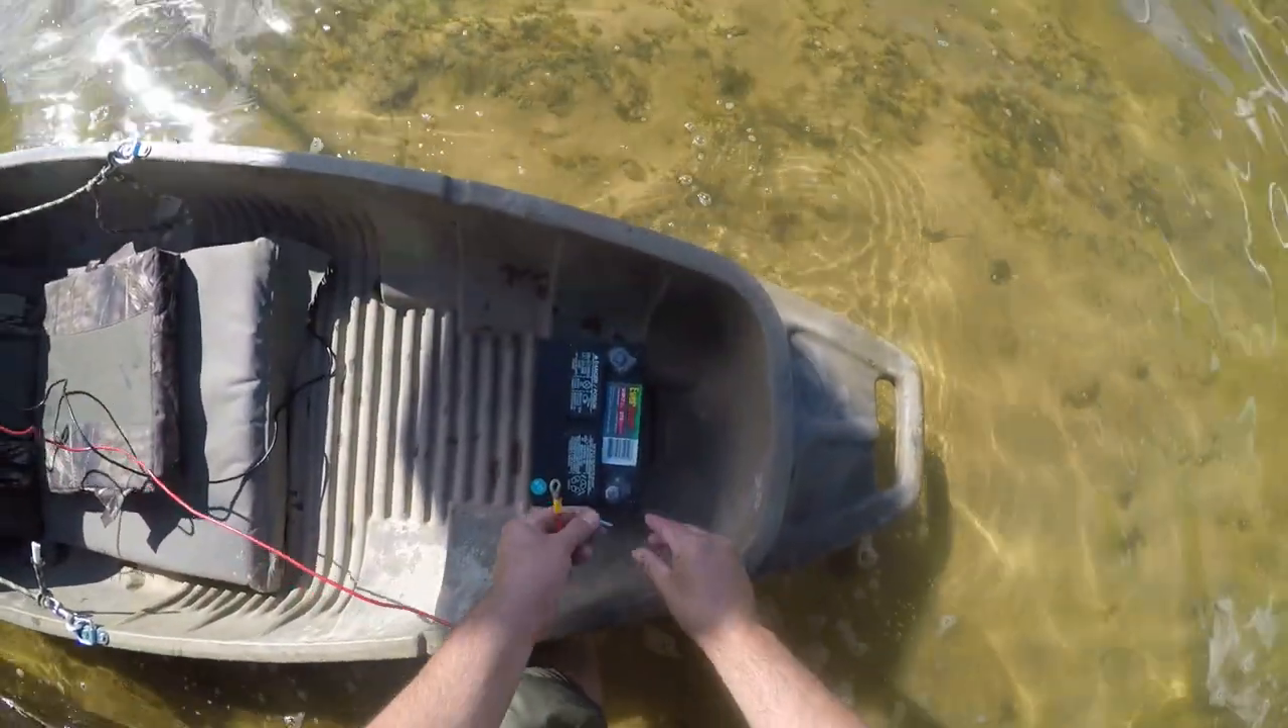Got the battery all the way up at the front to help with weight distribution.